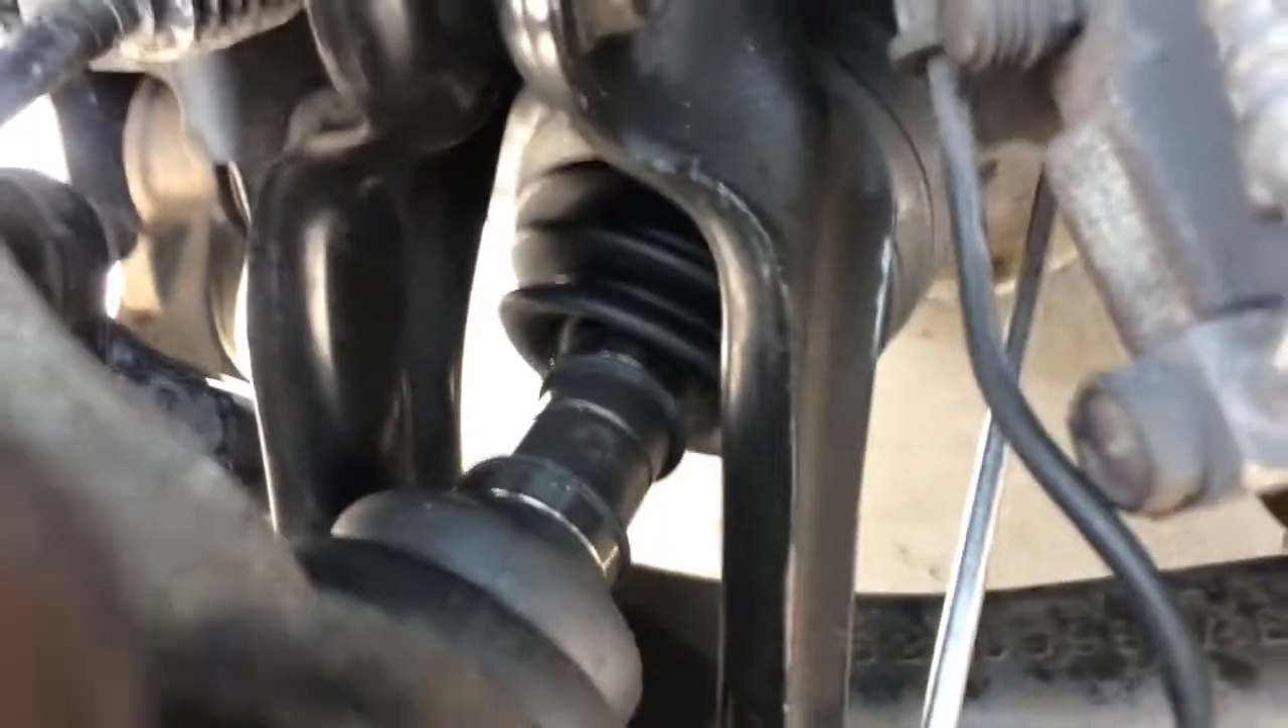There is the axle back in place.